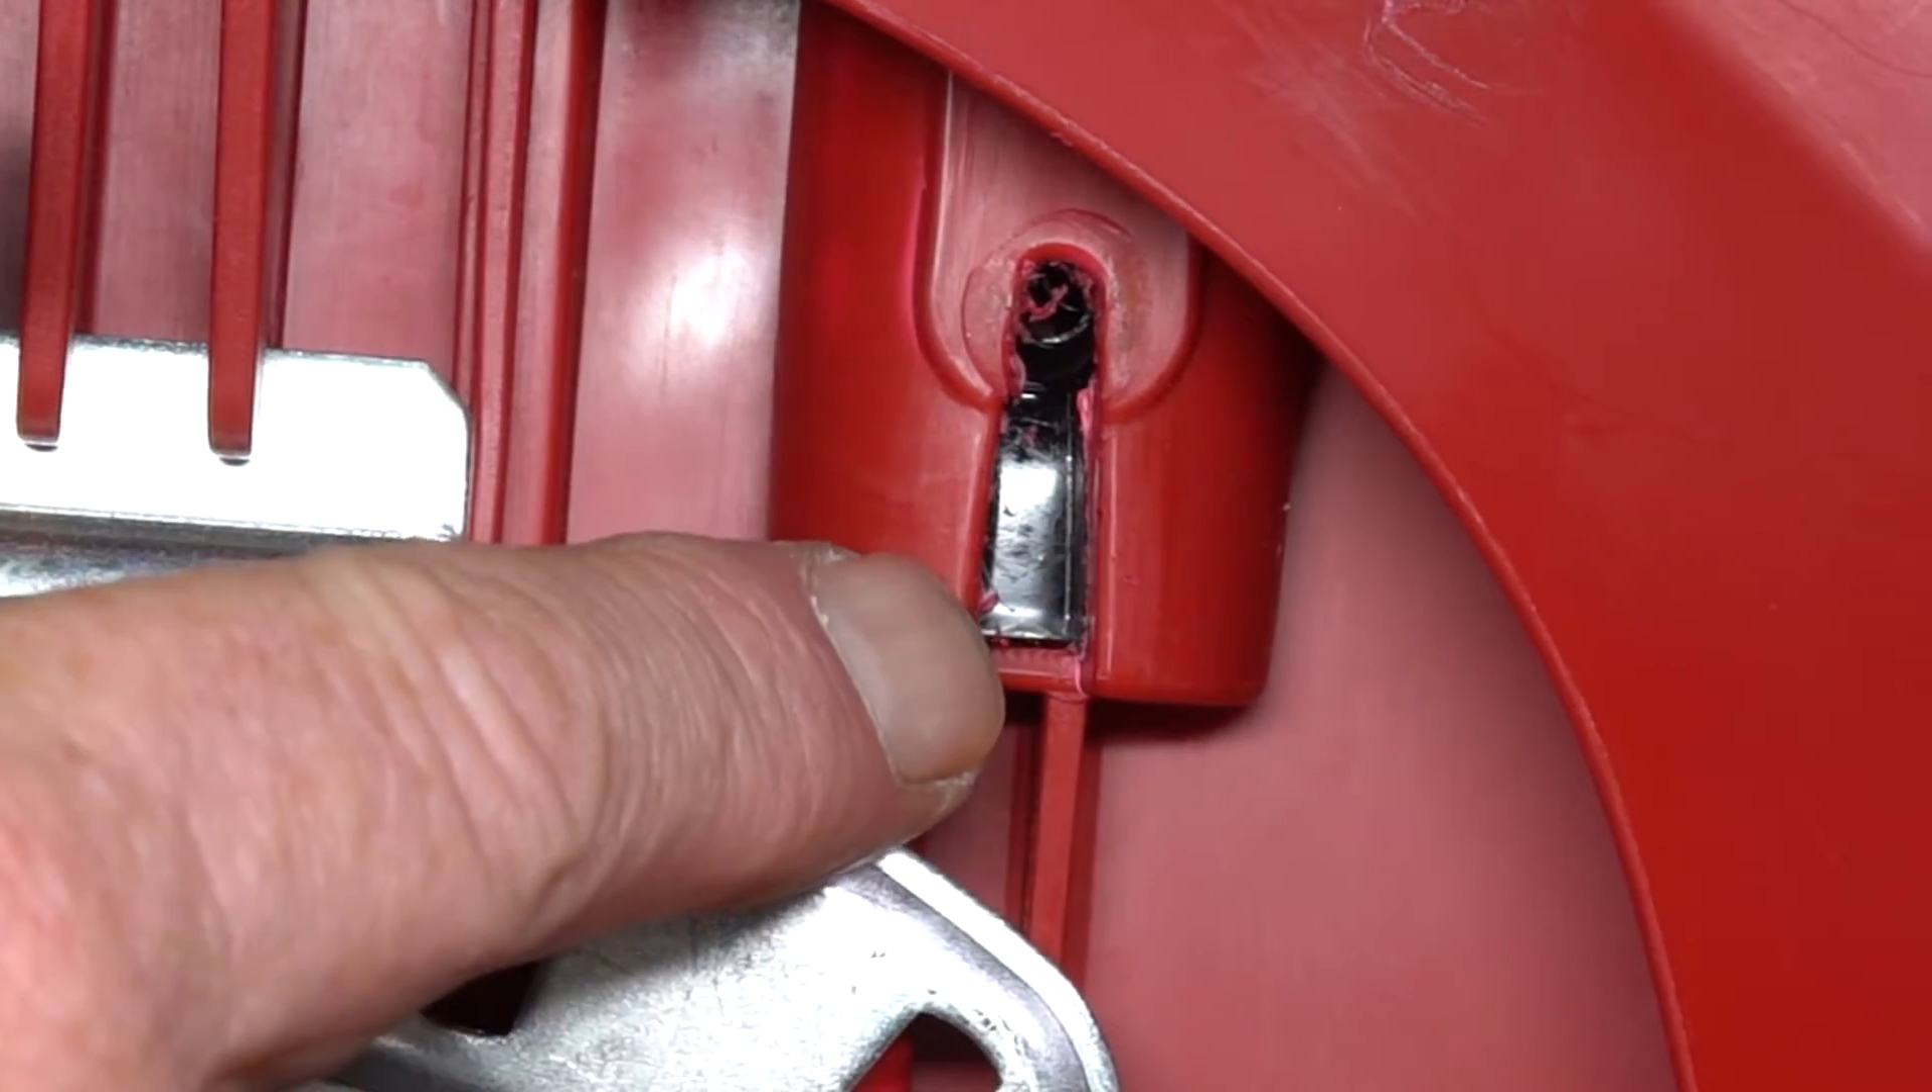As we can see here we've now got the handle to the bottom of the slot.